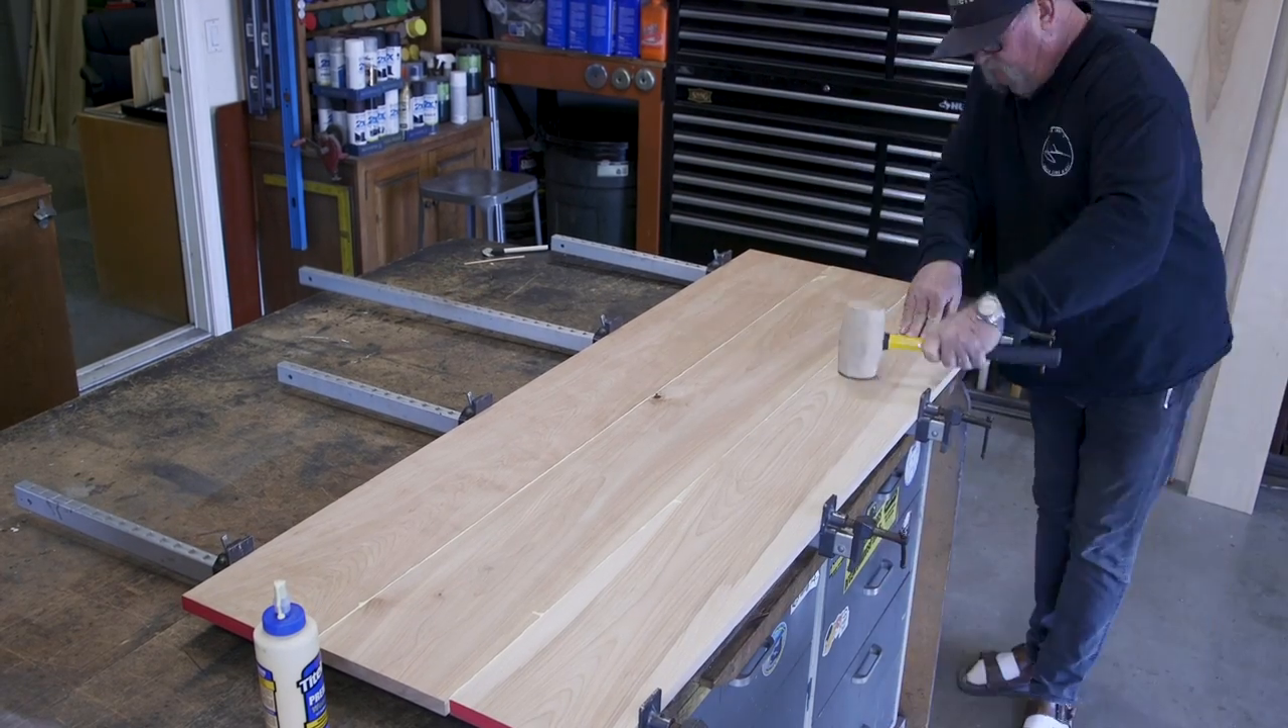Uh, it's just three boards, uh, glued together right here.